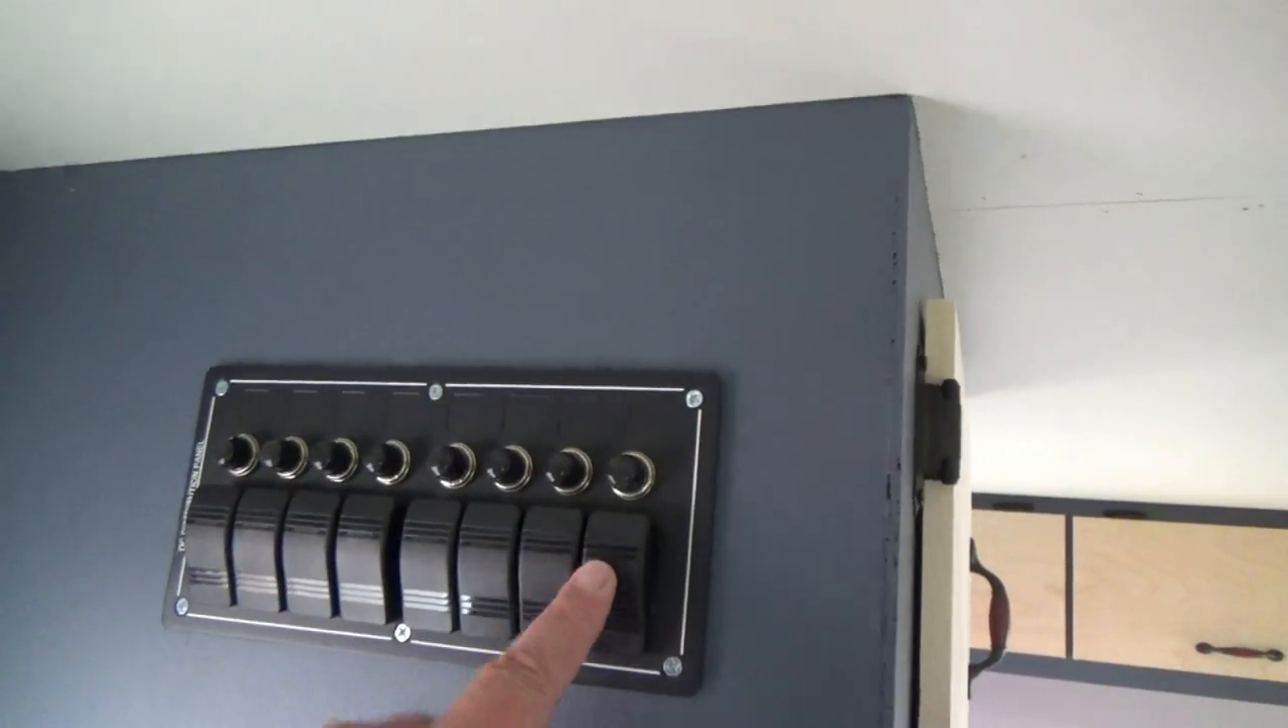Okay so we have our switch panel installed.